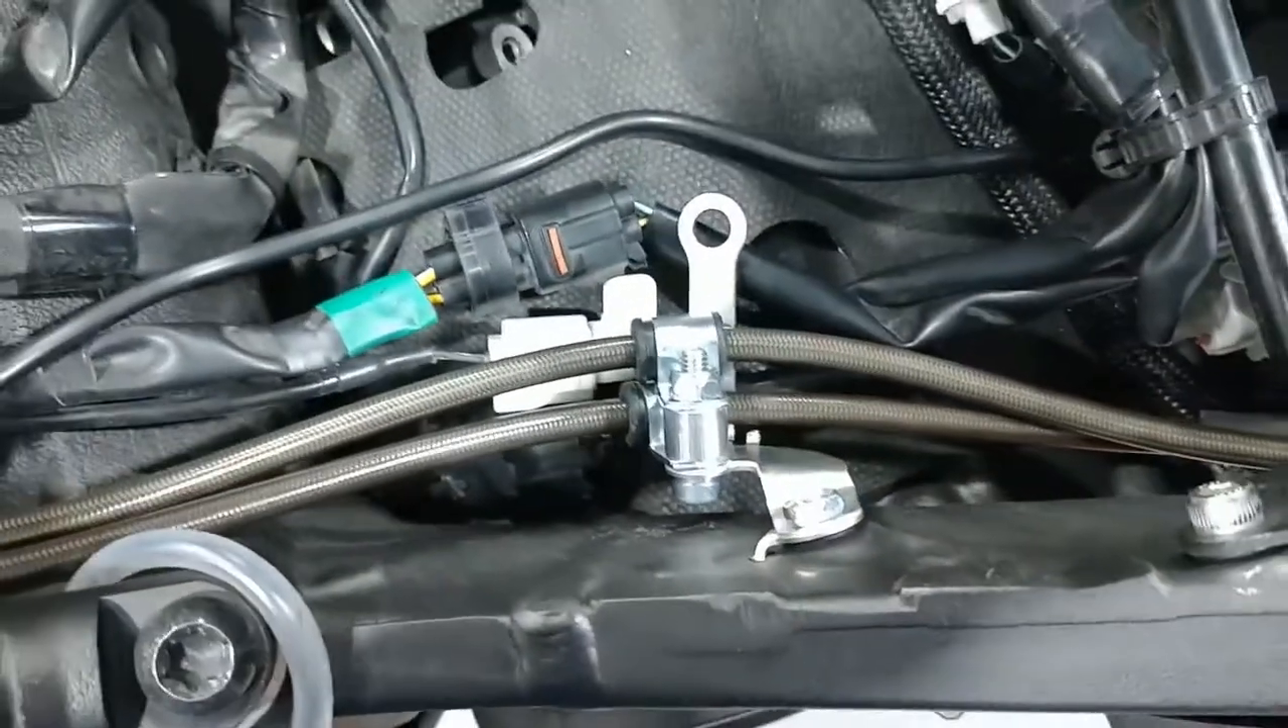You'll notice here the final configuration of the hardware. There's the supplied screw from Spiegler. One P -clamp around the grommet. Aluminum spacer. Another P -clamp with the grommet and the nut. That's all locked in place on the original bracket. That's not going anywhere.